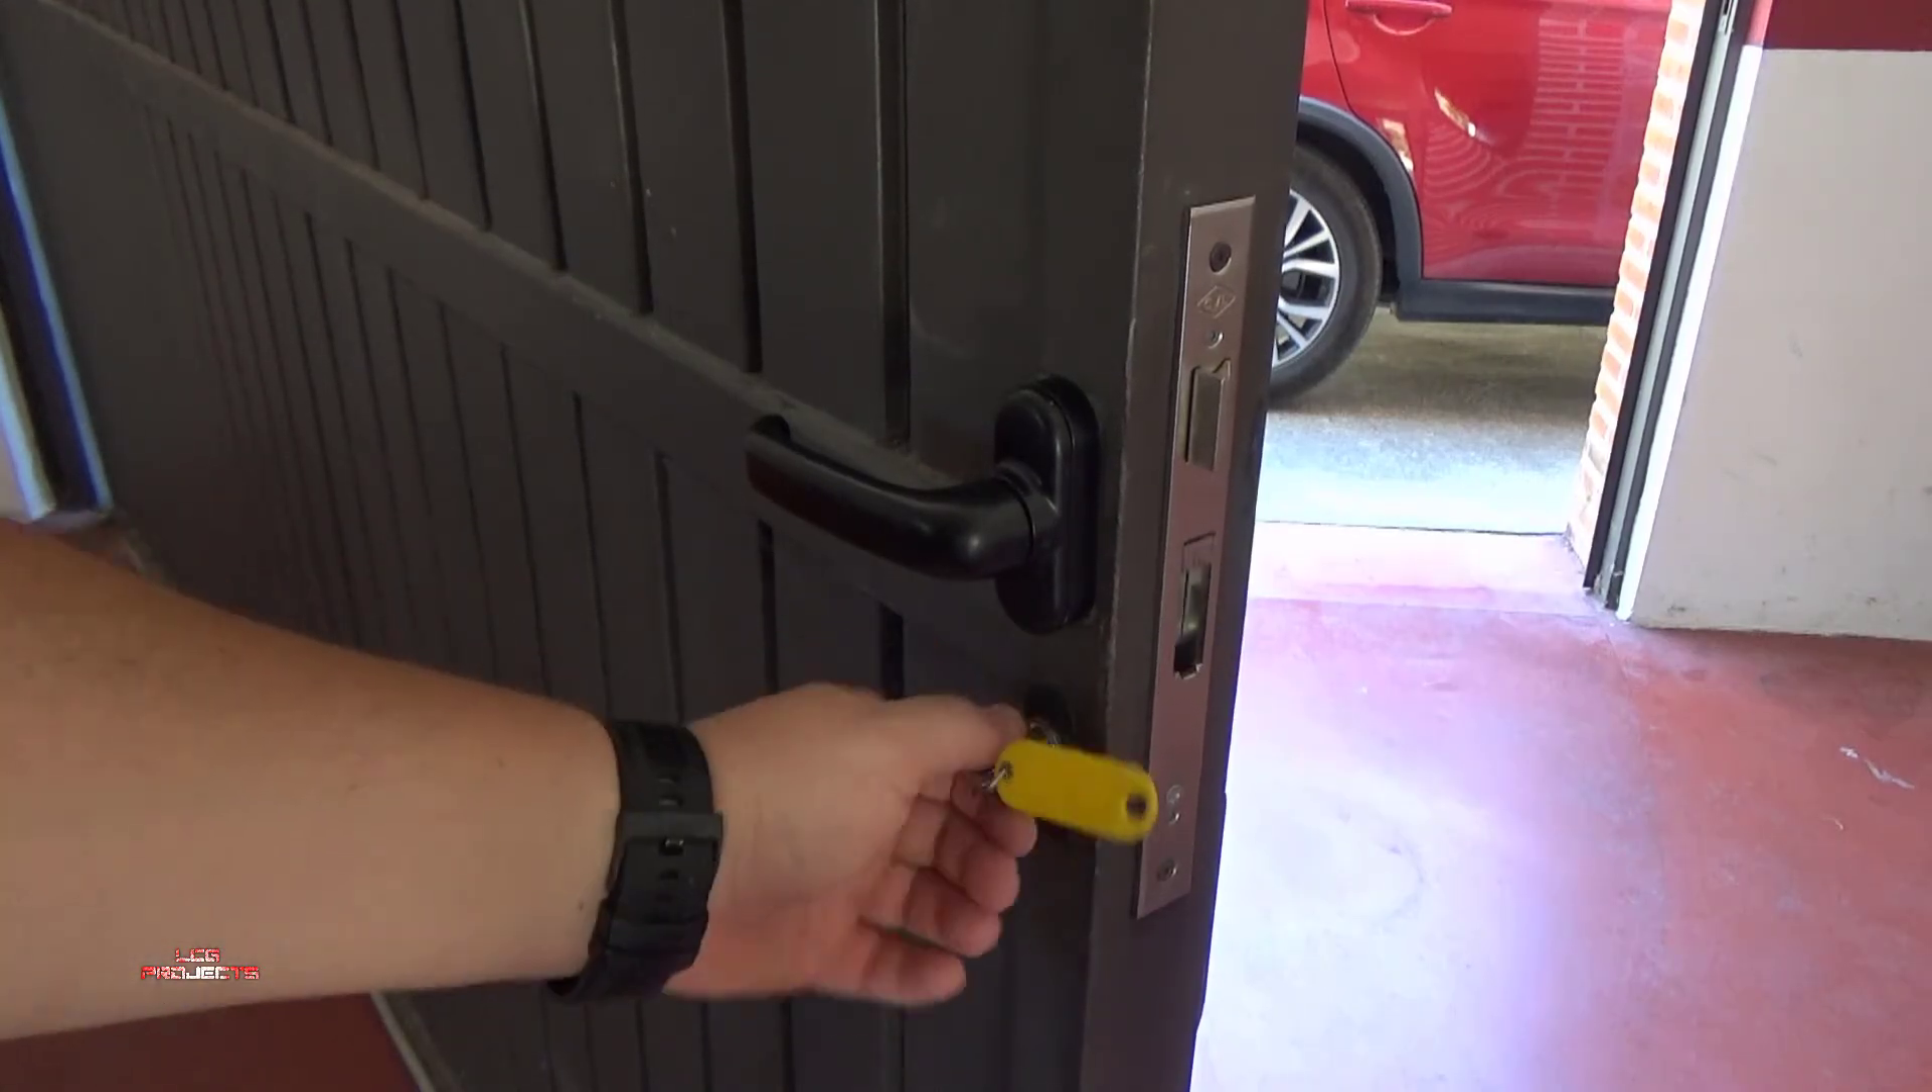Y ya tenemos la nueva cerradura instalada.